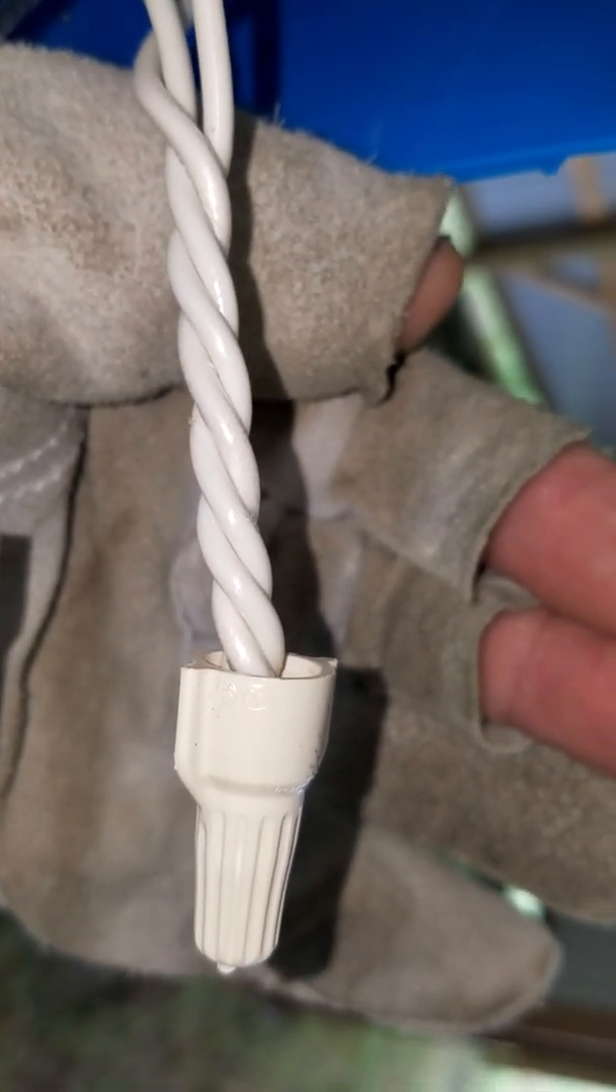There's no copper coming to that wire nut, everything's concealed up in there.